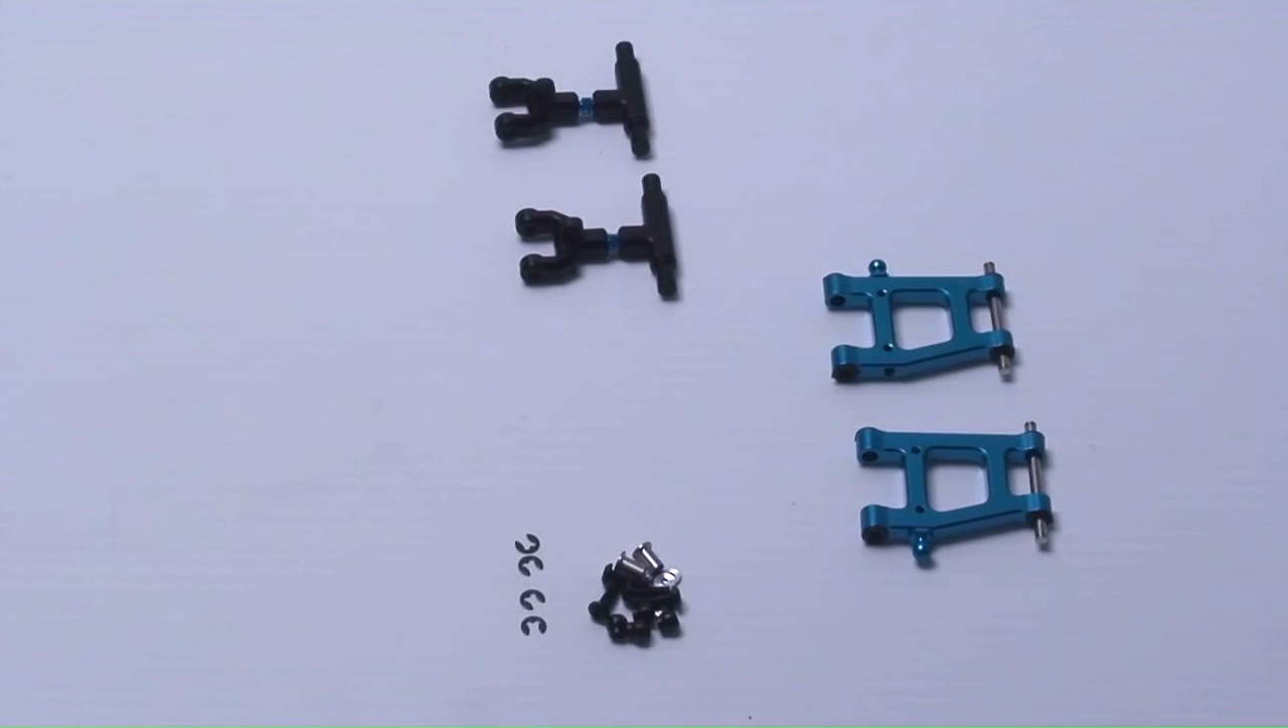So basically these are the upper and lower rear arms all assembled.